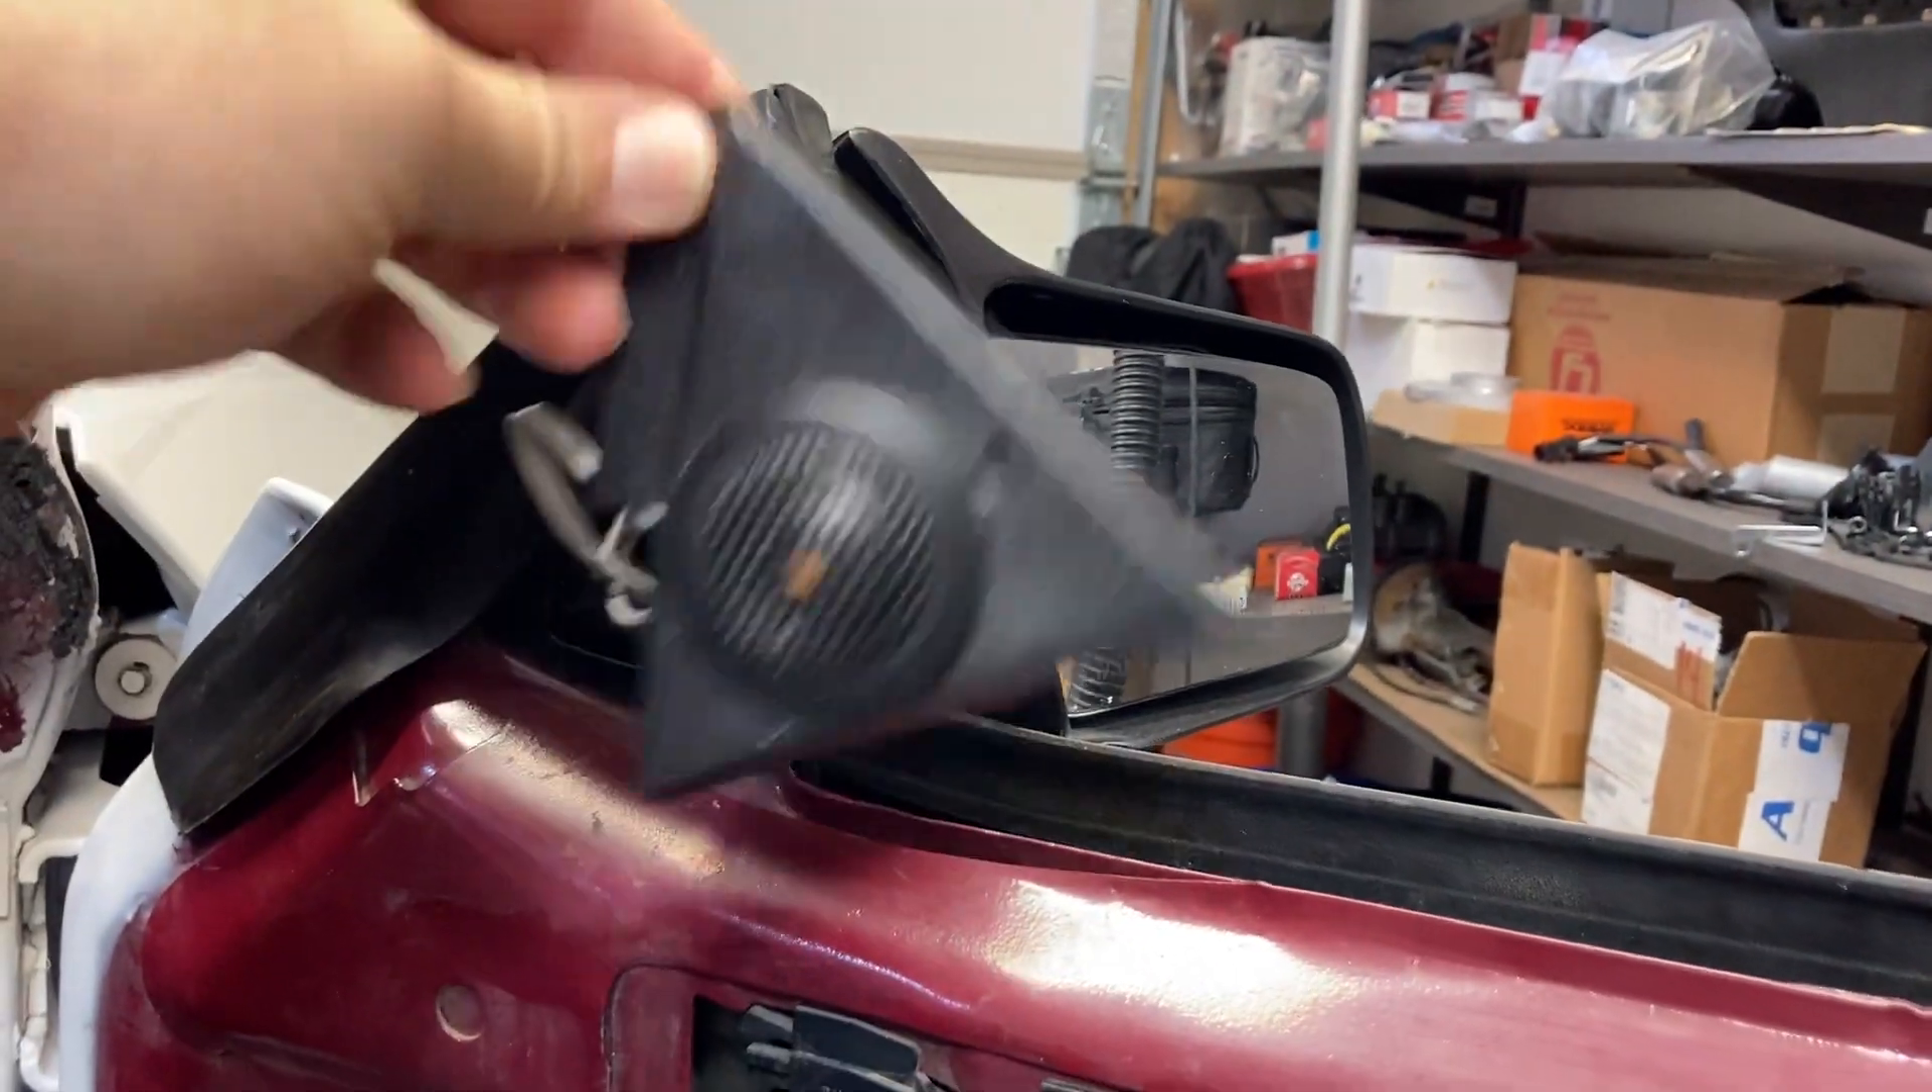I've got the tweeter up there that I put into the trim panel for the mirror.